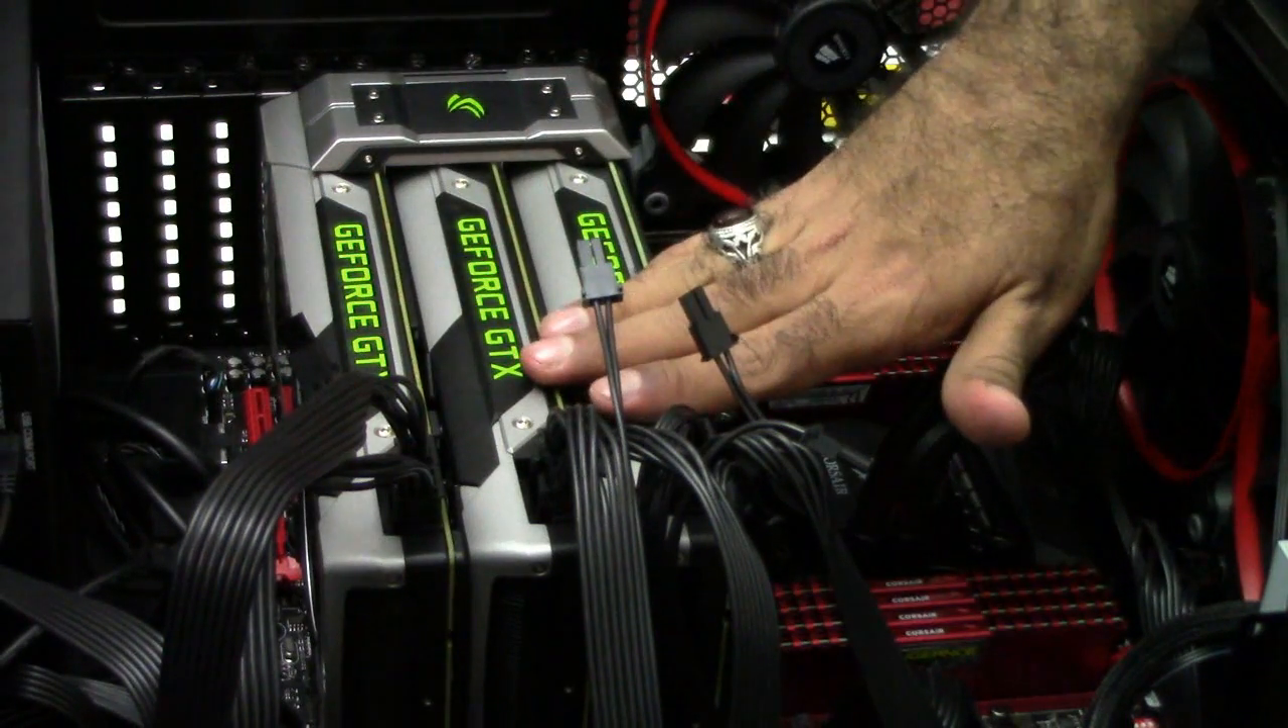Graphics is on. This was the last step in our build.